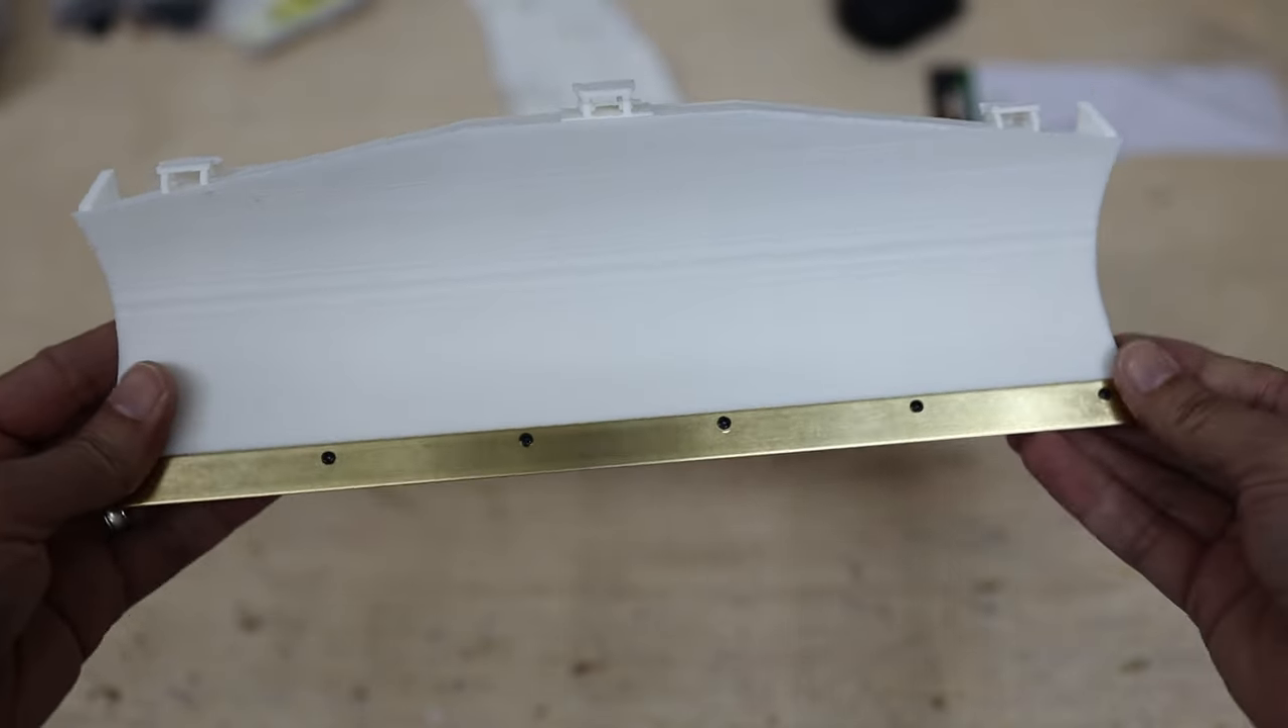And here we have the blade already attached.